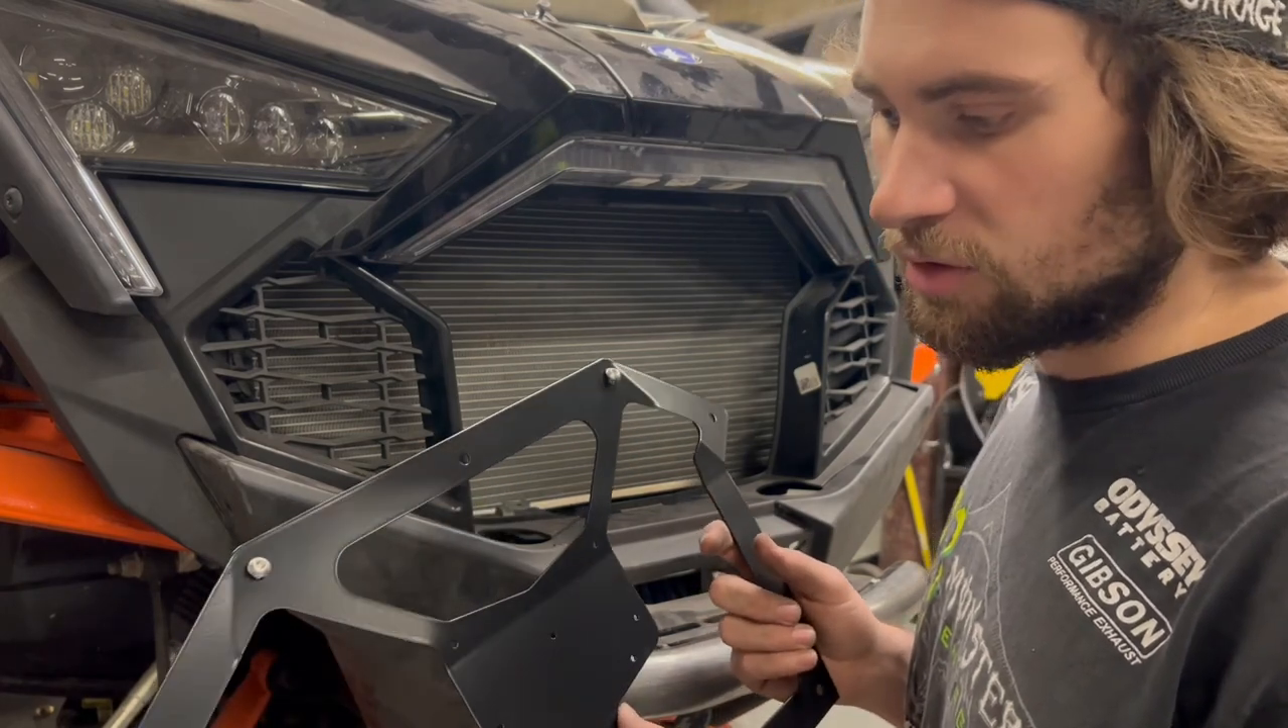So first off, this is obviously not a fully finished grill. I left the mesh out so I could hopefully get some more angles with the camera so you can see it better.